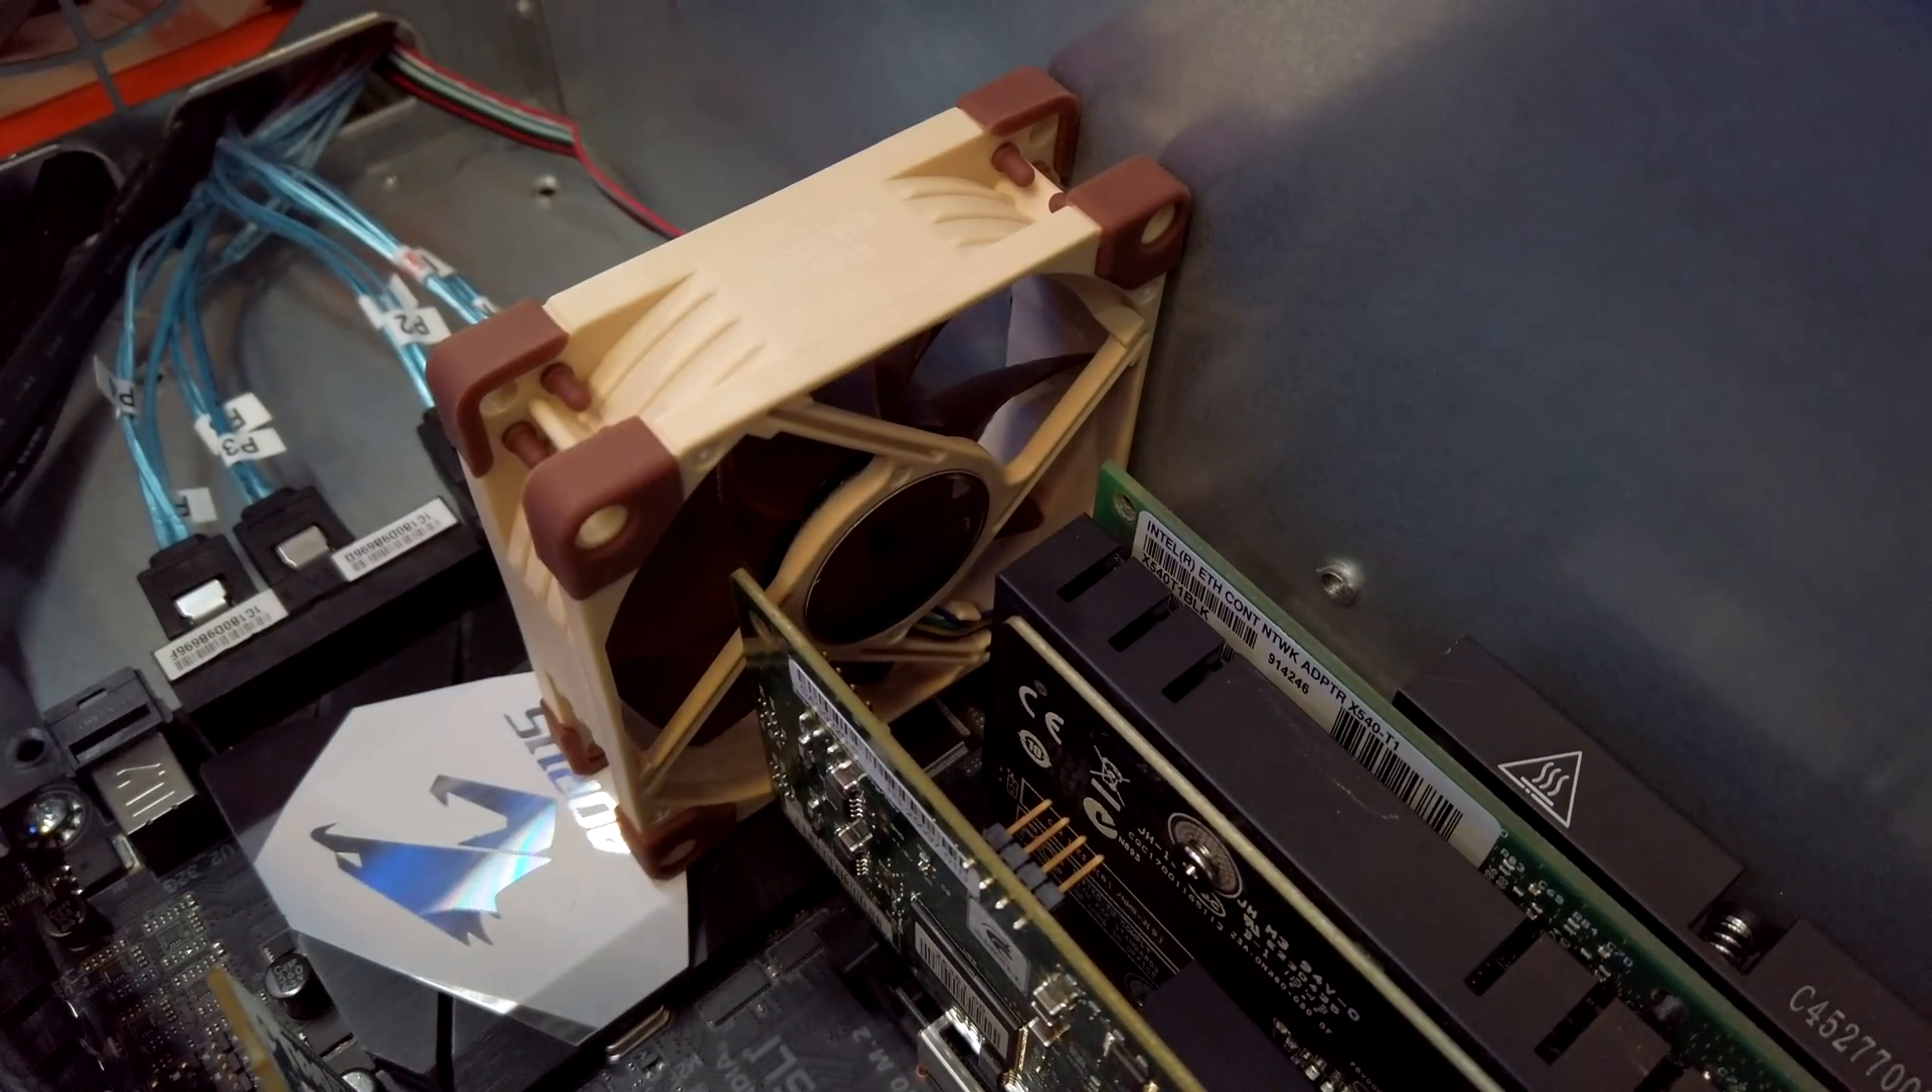So, what I did was I mounted this little Noctua fan here with some double-sided sticky tape.